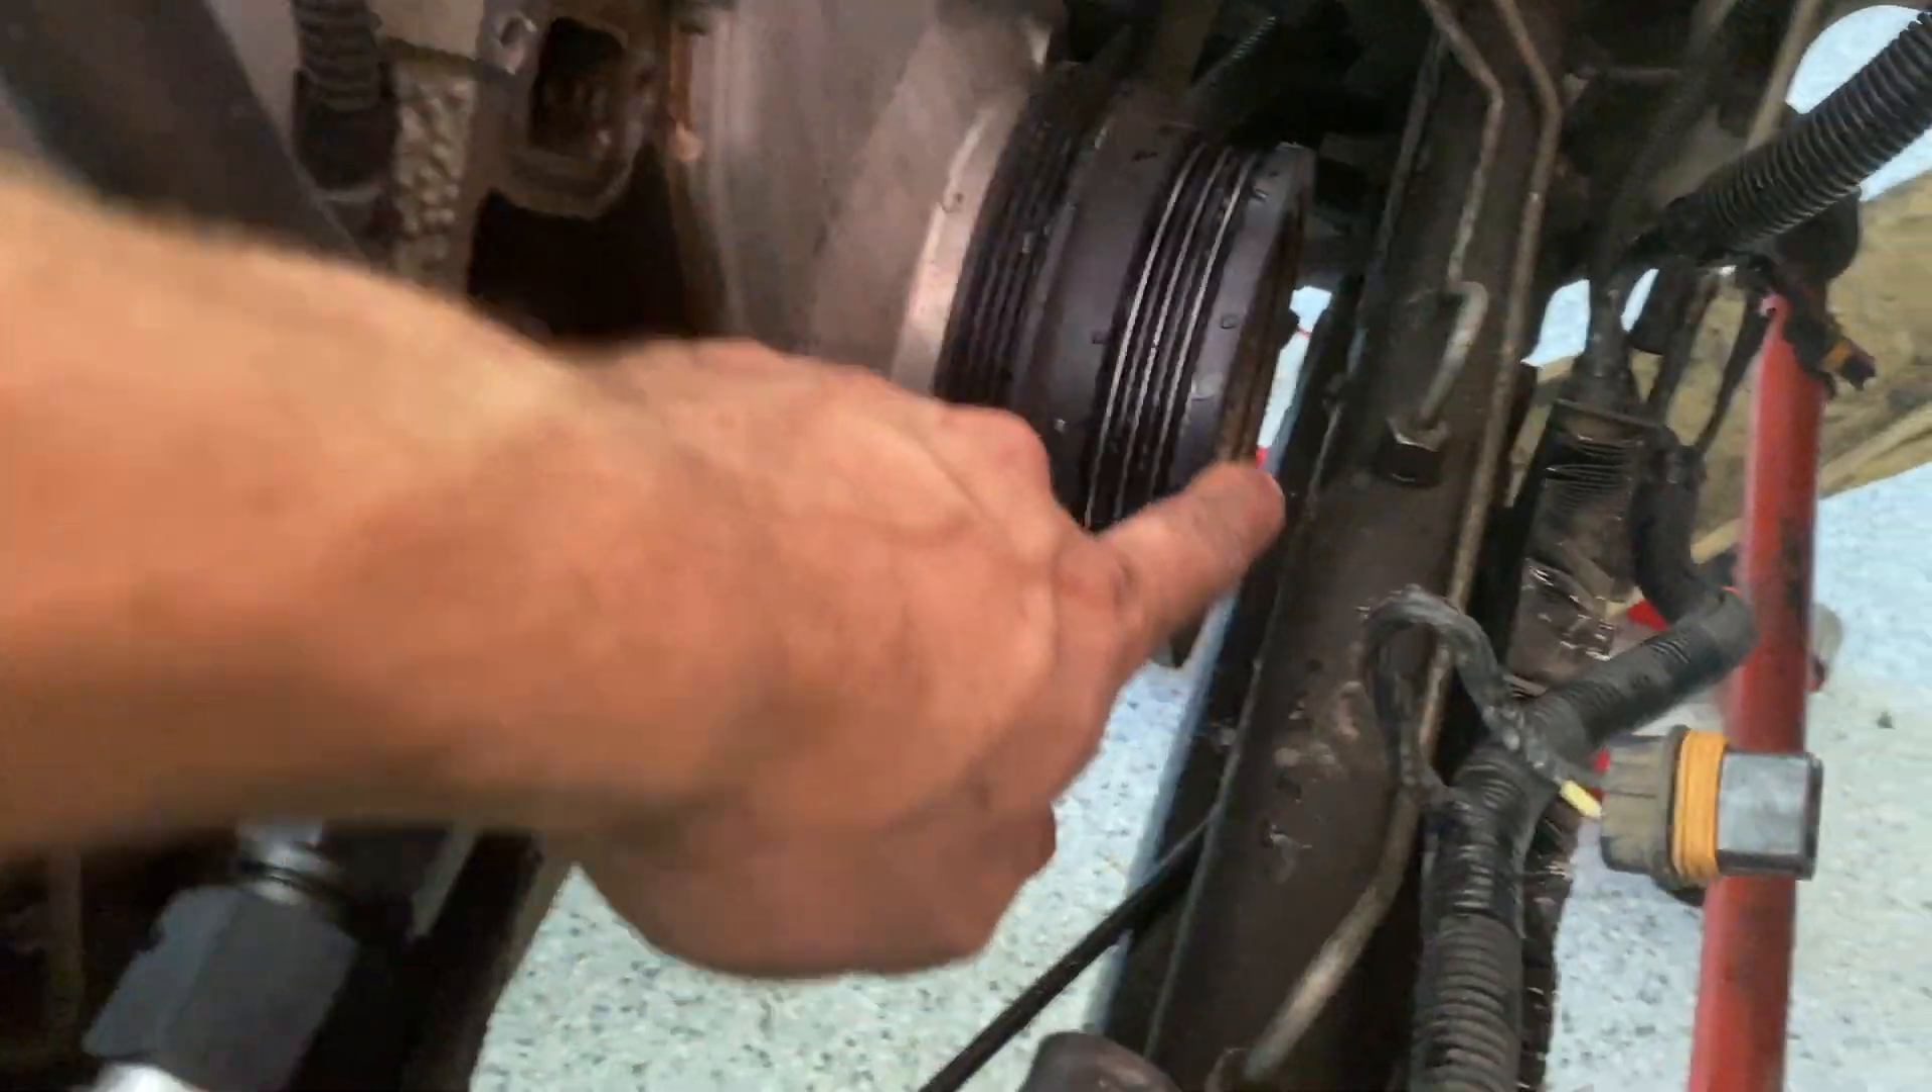I need to lower the cradle a little bit because as you can see the balancer is right behind the power steering rack.